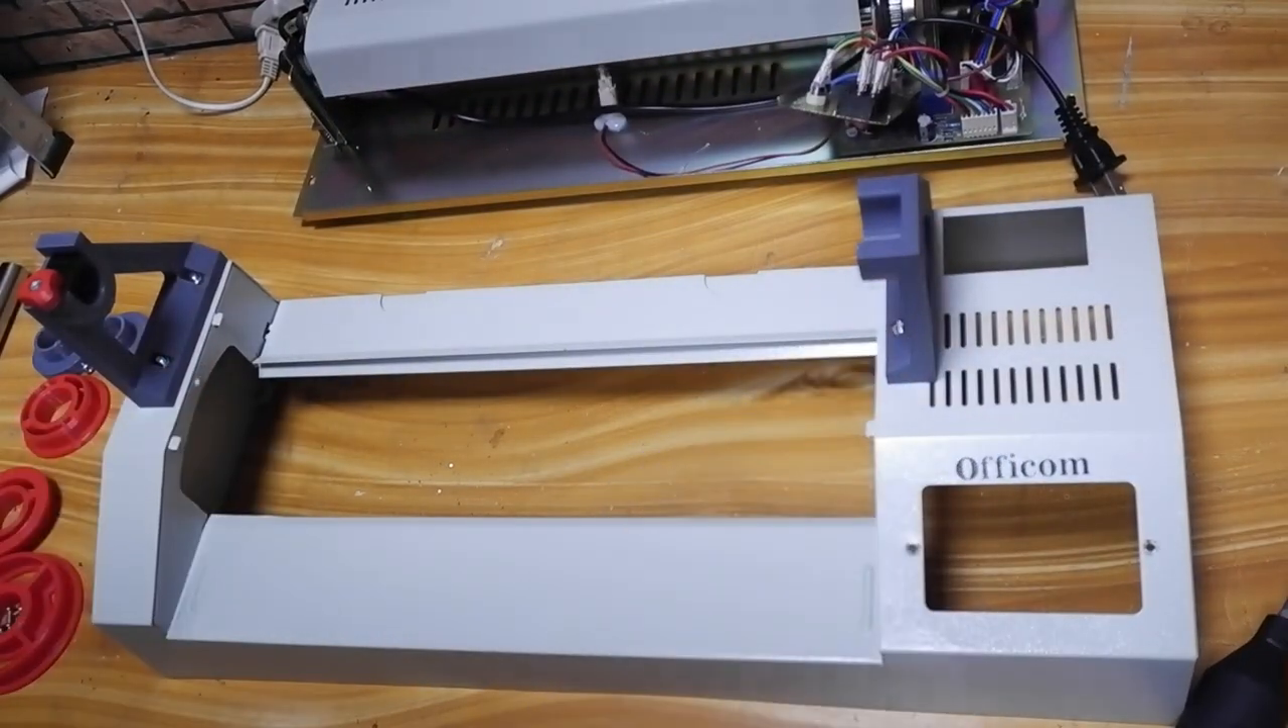Nakakabit na yung ating Dalawang support.